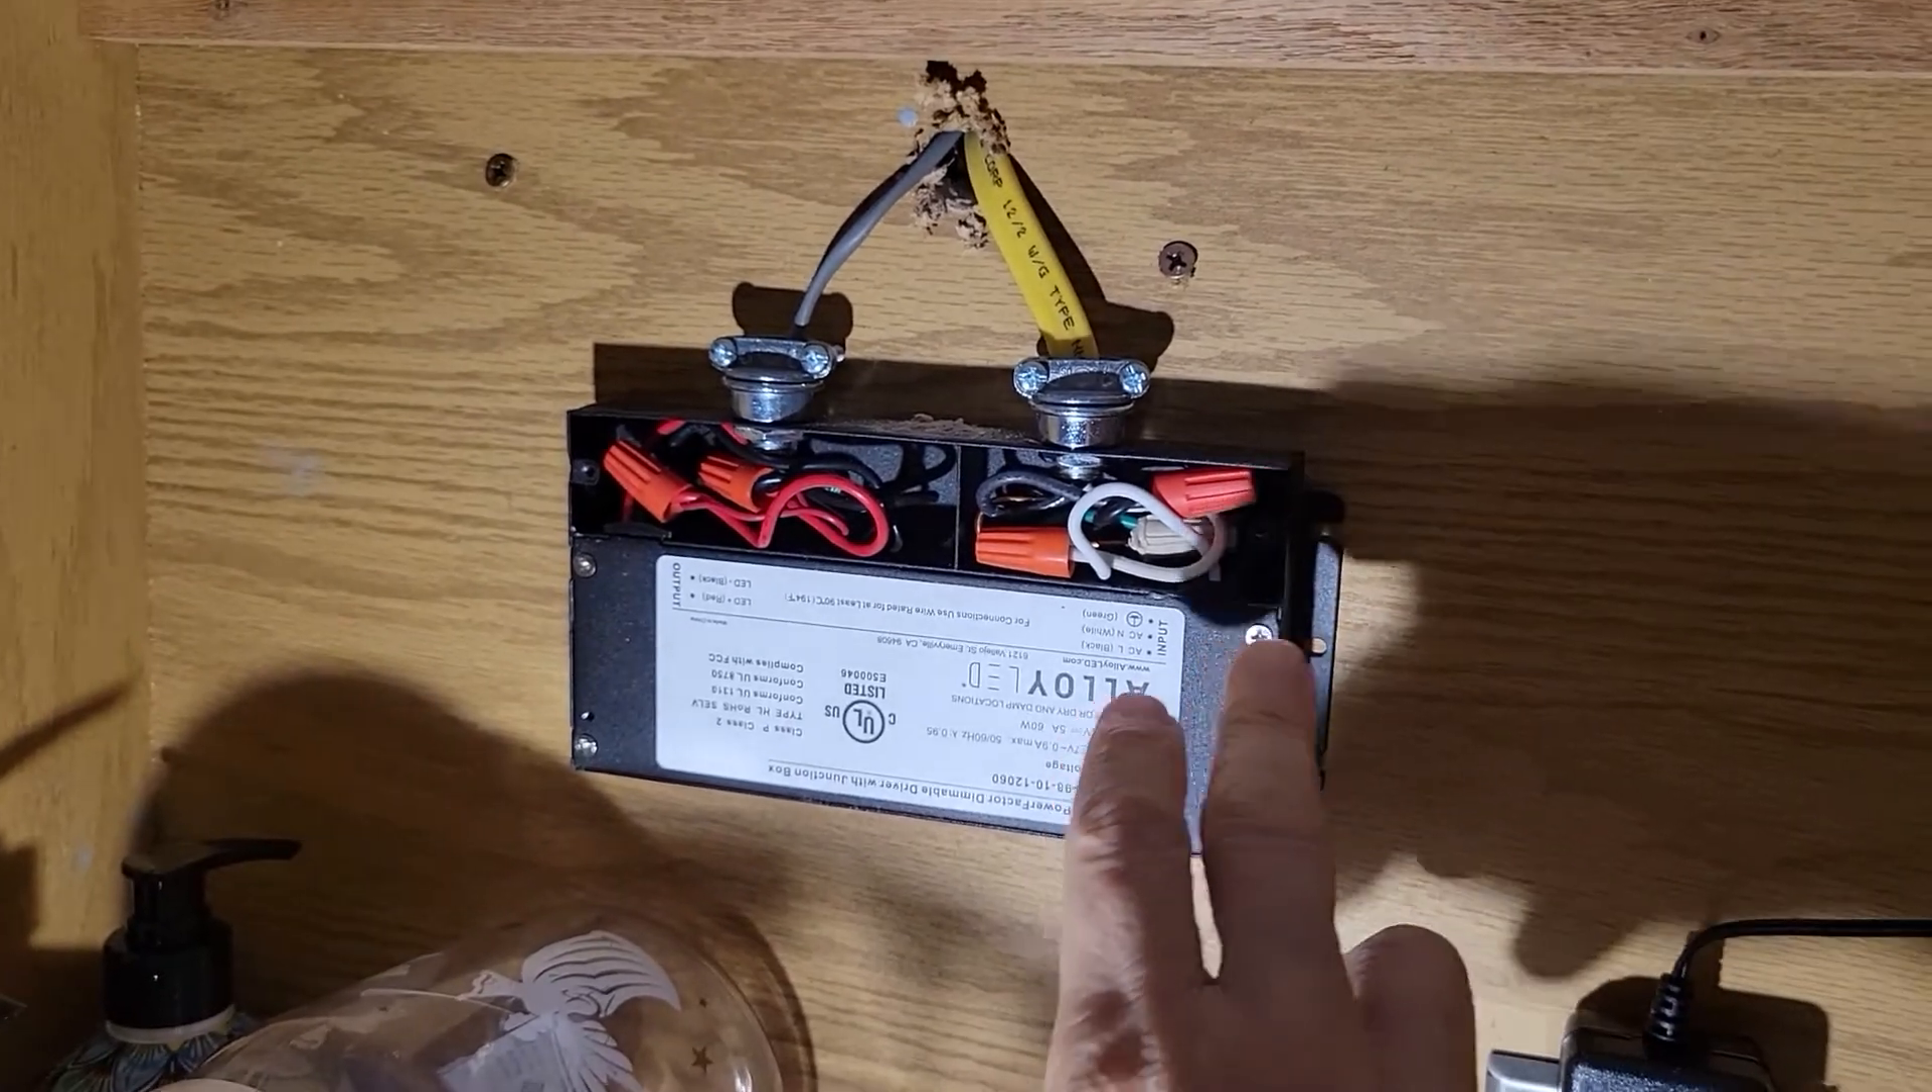And with the four screws removed, we take off the lid, and we see there's another panel here.